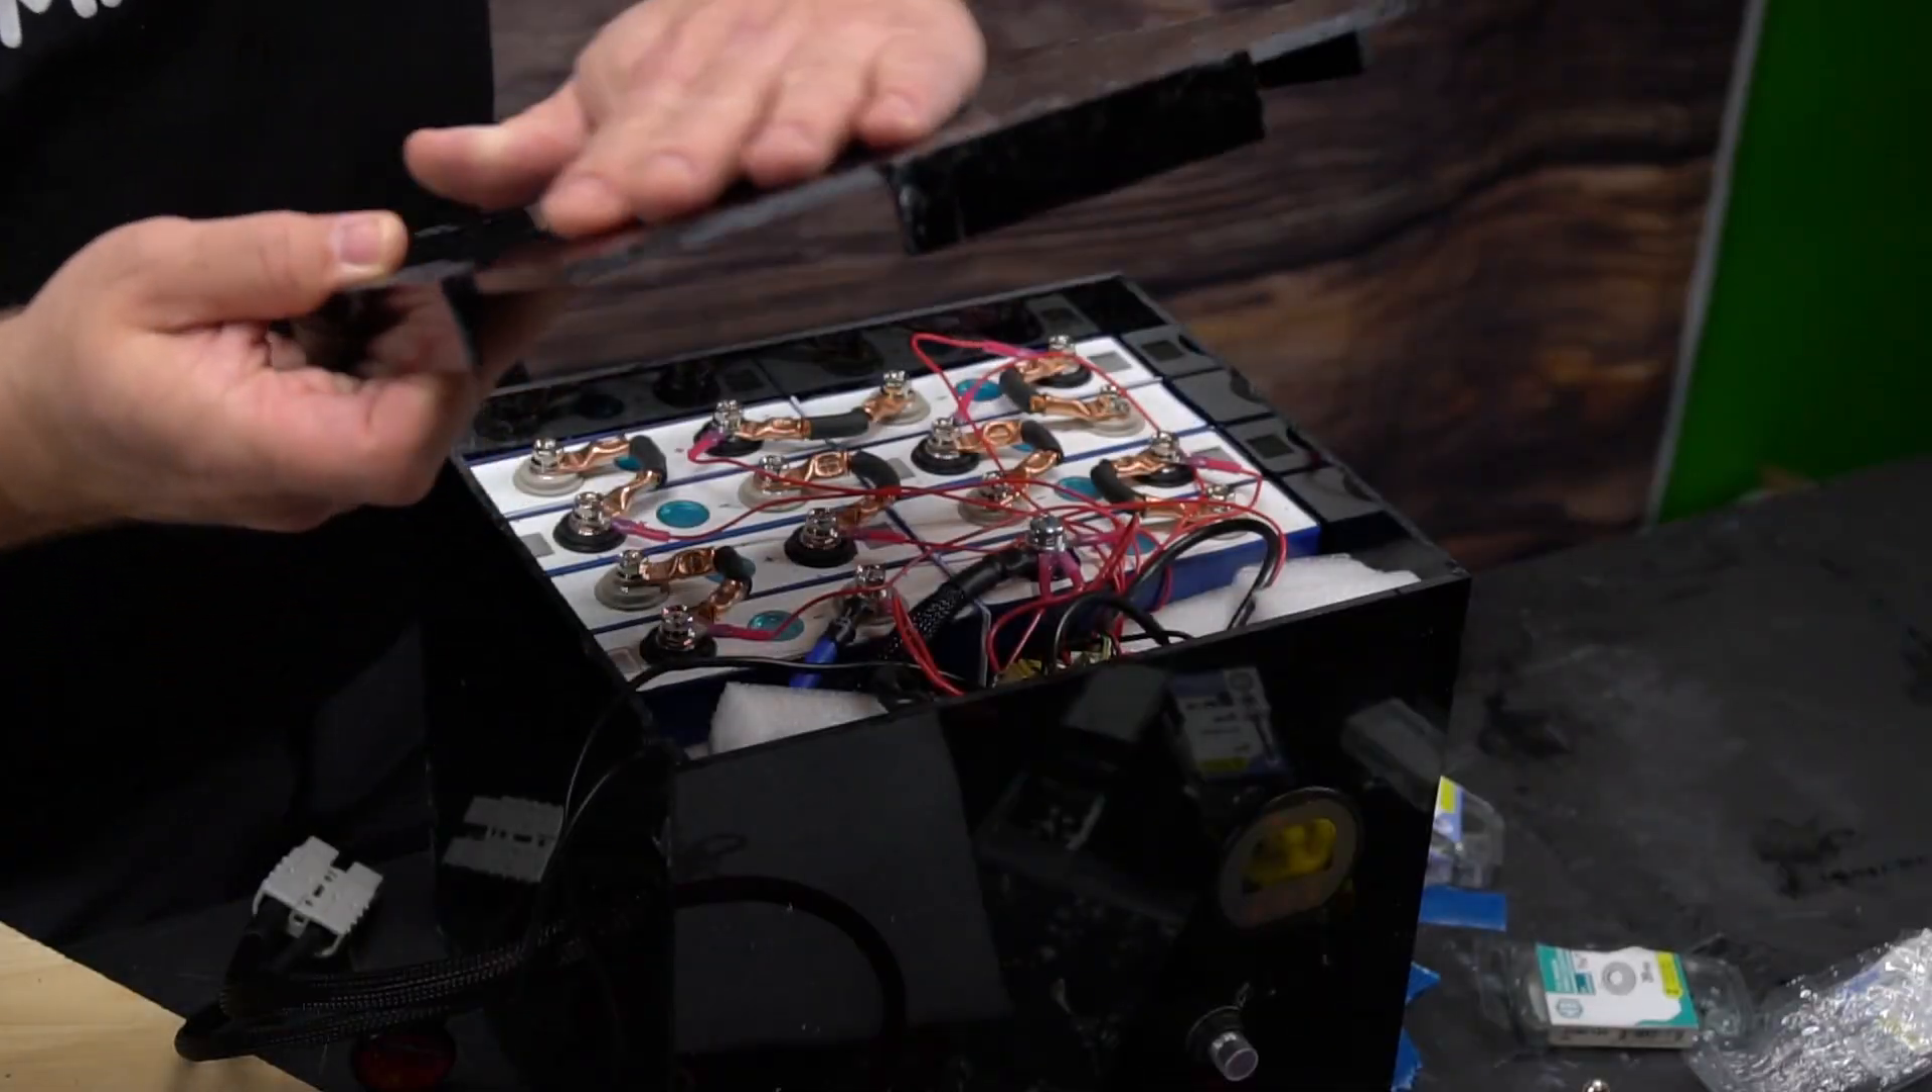Once the wires were all packed into the remaining space, I just needed to add the lid.